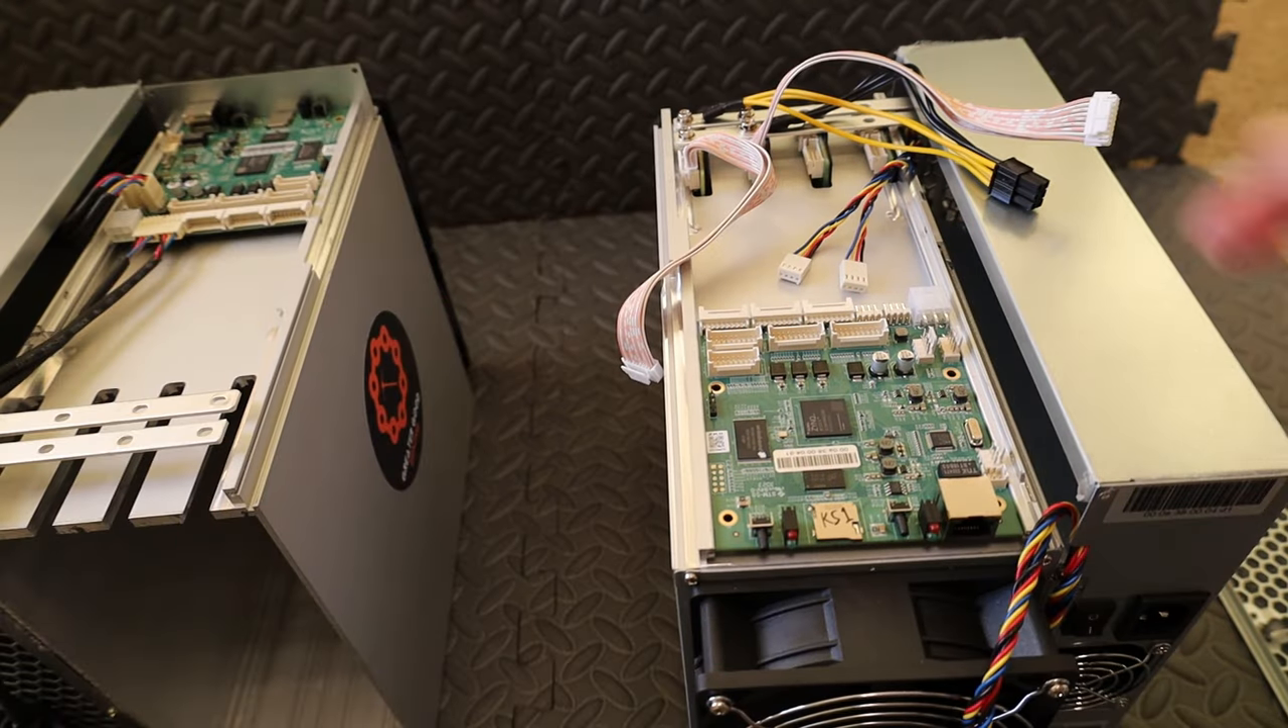Okay, now that you've got all your cables disconnected. It's time to slide out the ks1 control board.